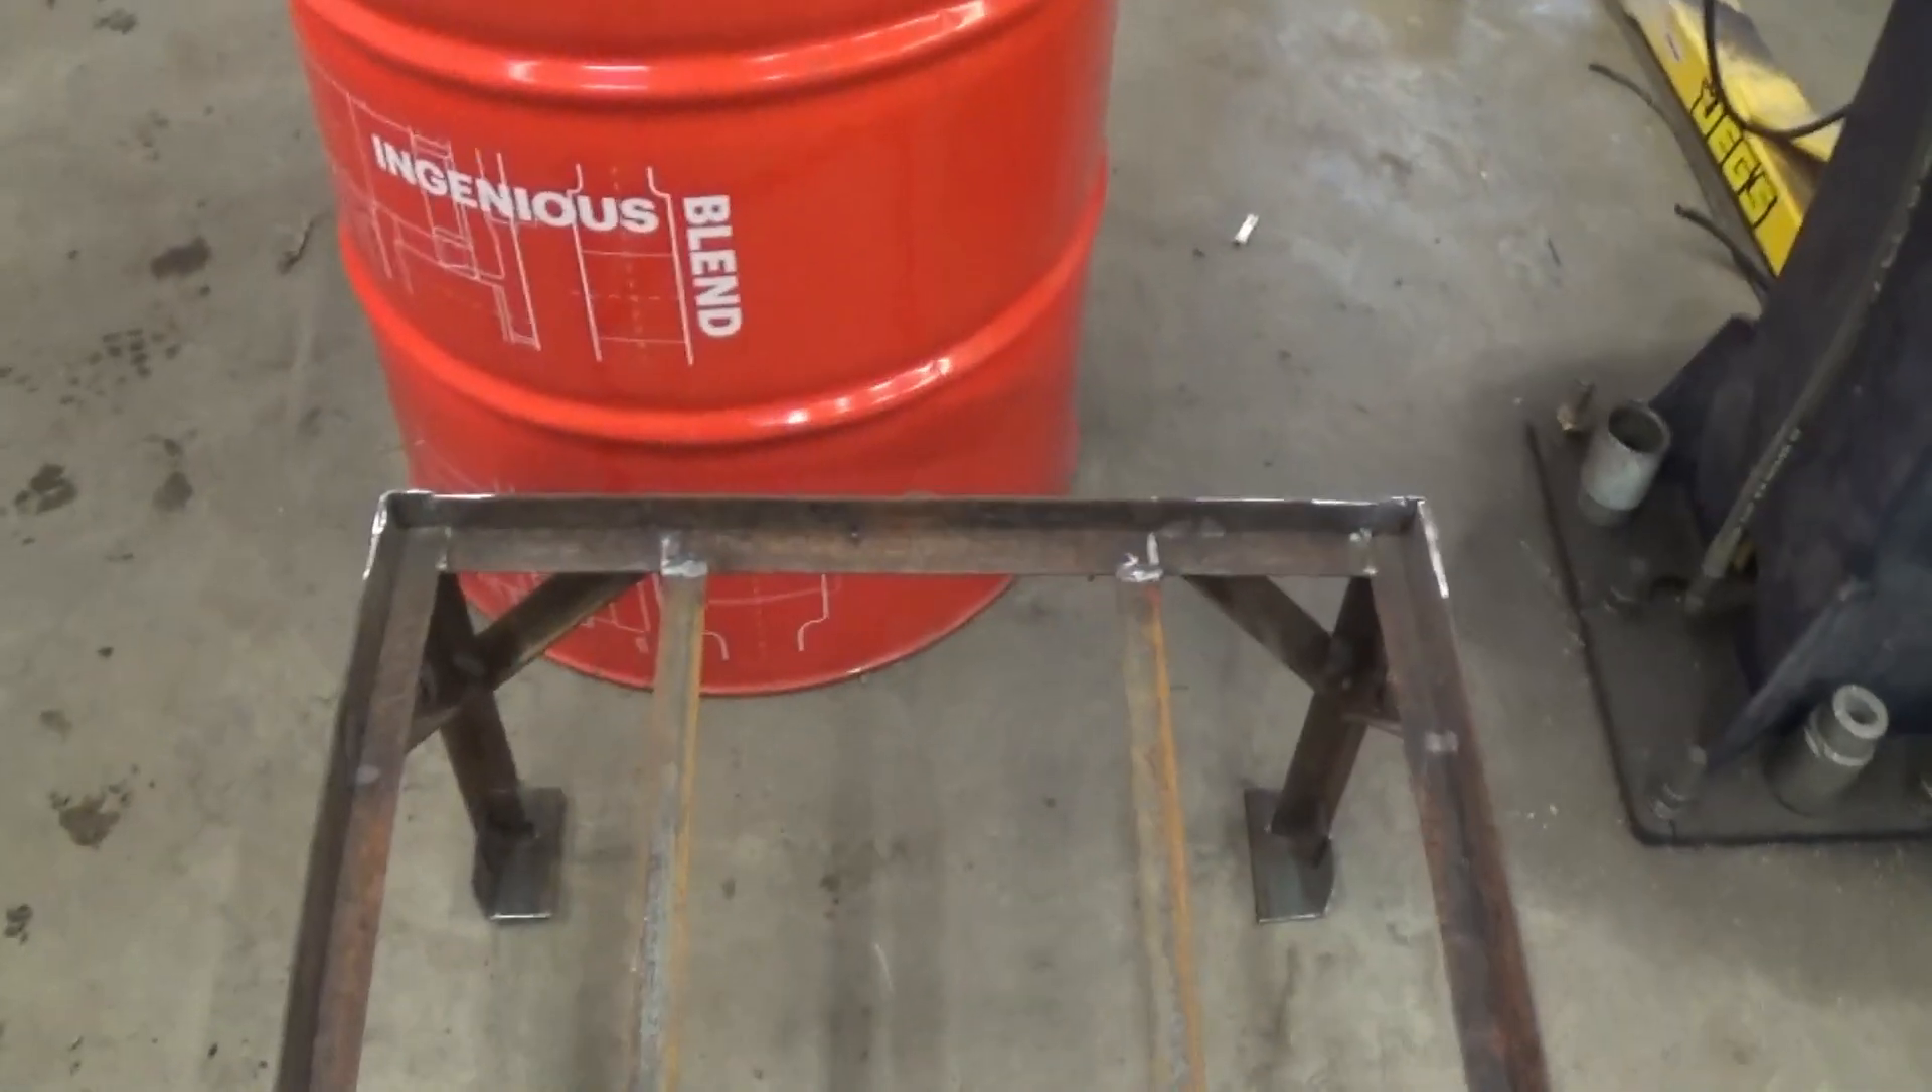Alright guys, we got the stand put together and, uh, welded out.